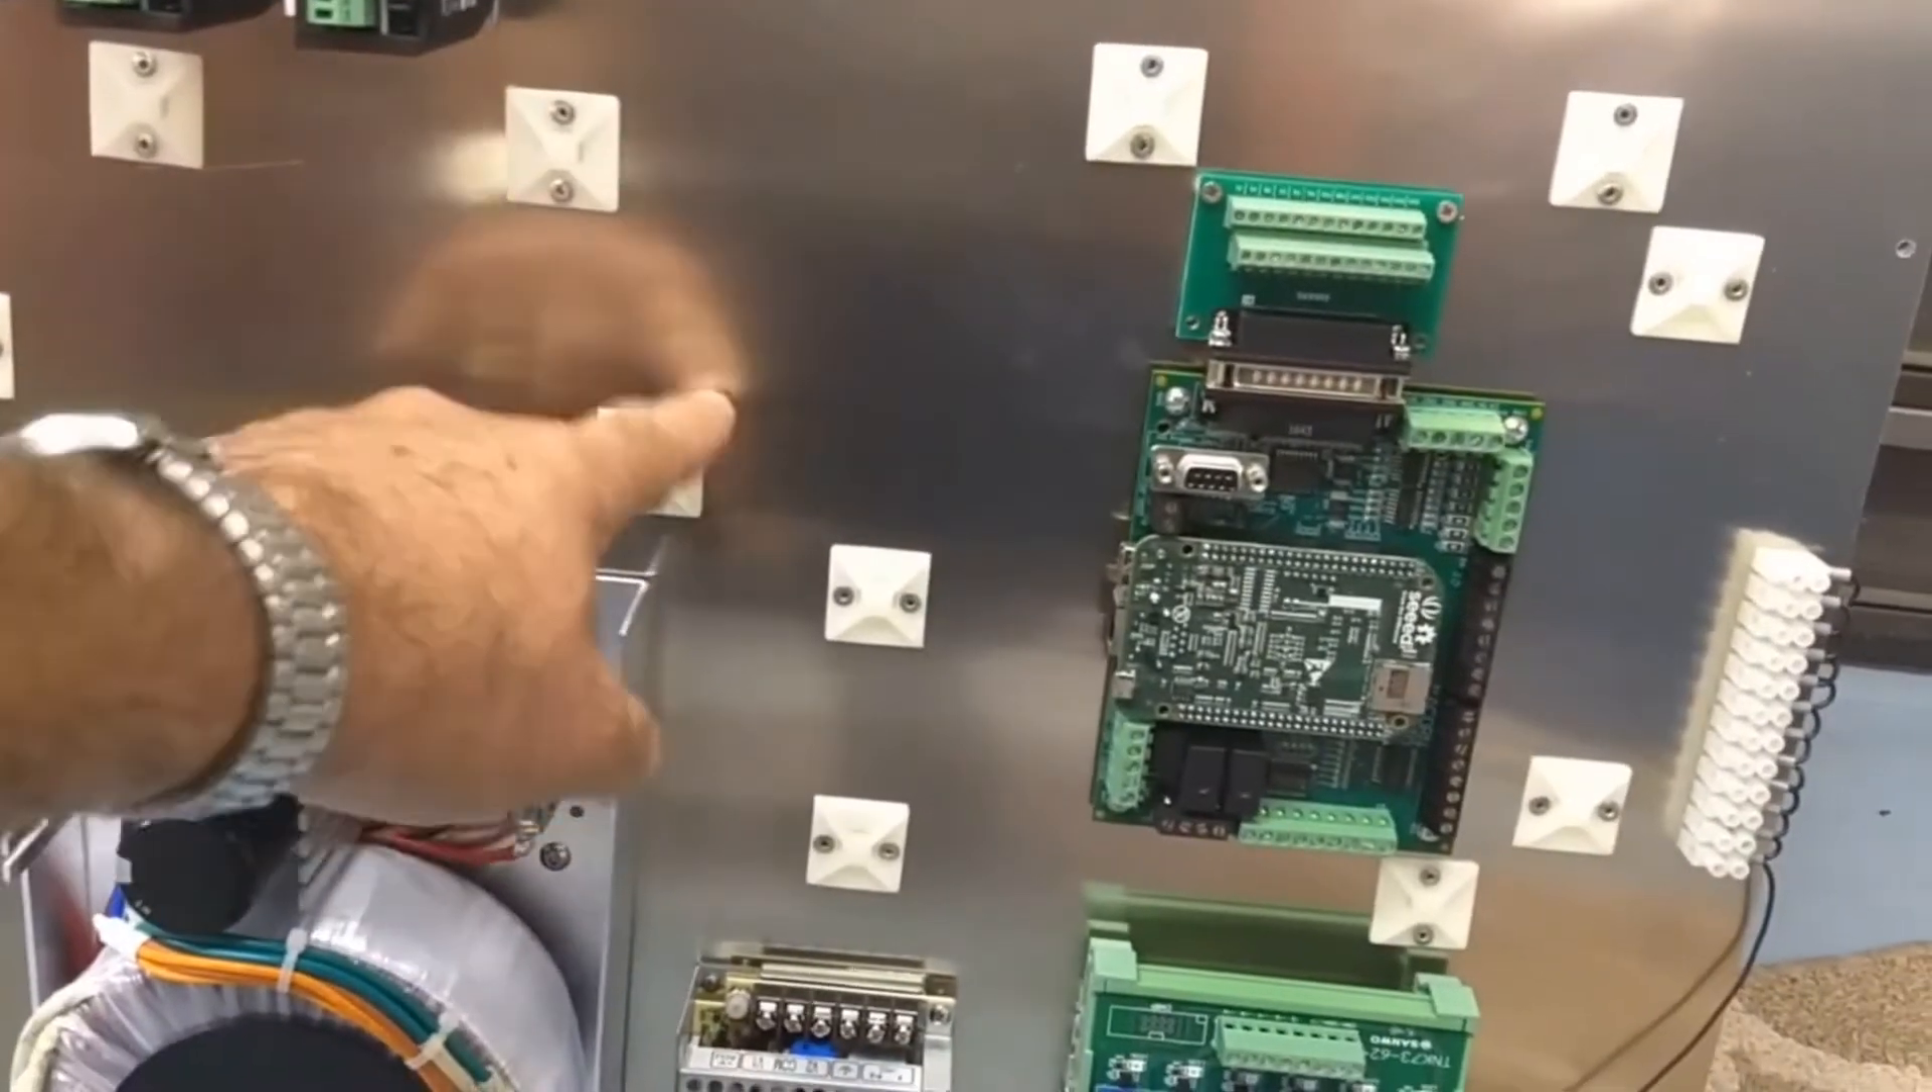And then you see I've got cable ties pop riveted to the plate.